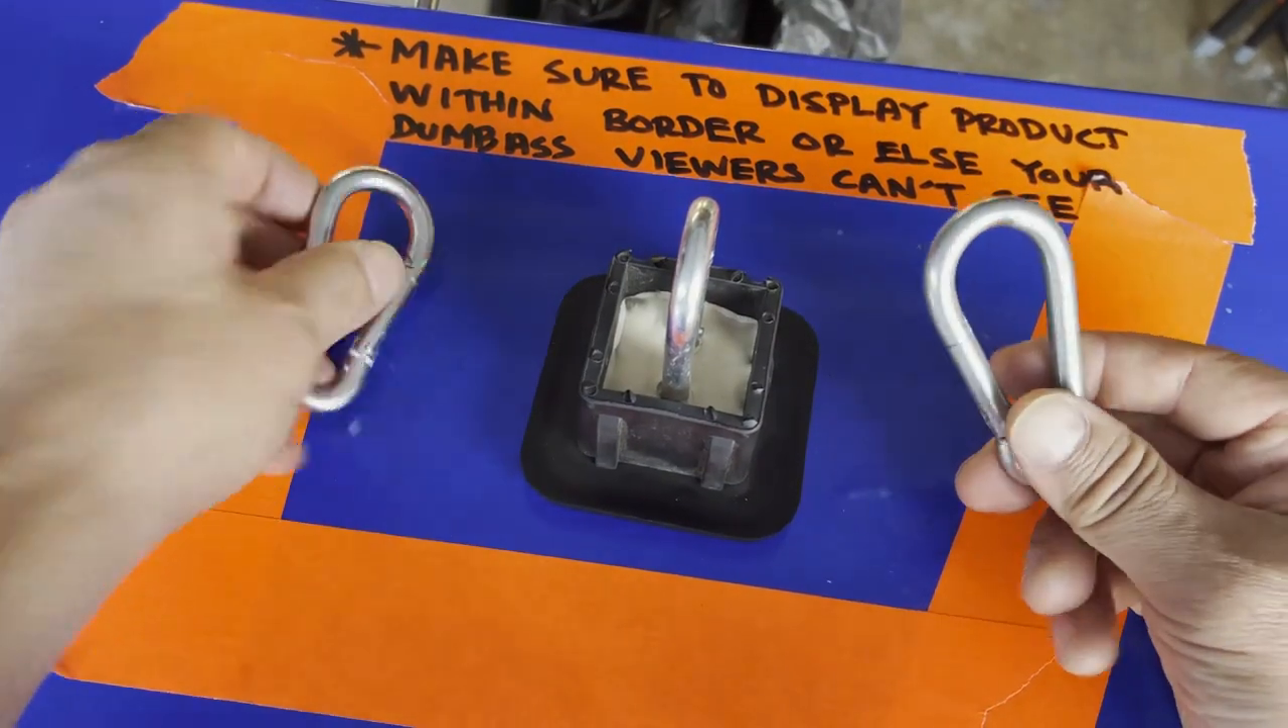I already went ahead and took off these hook clasp.